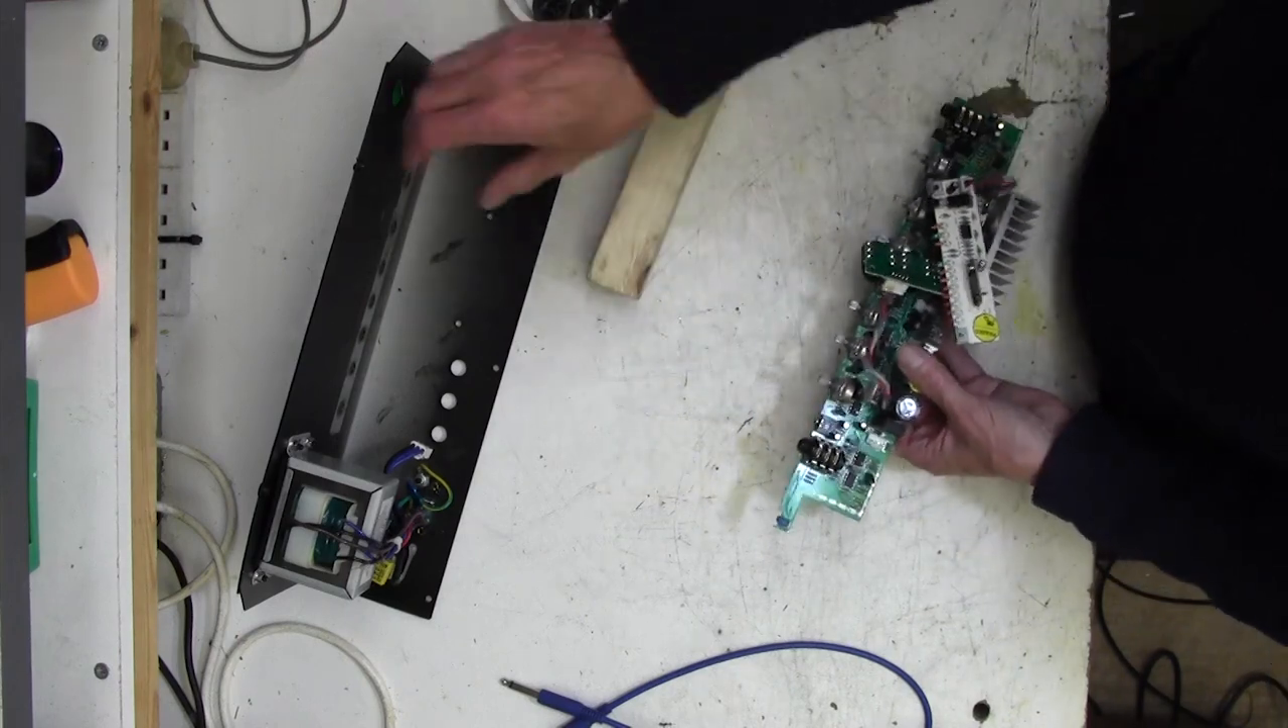Now we've got the board out that wasn't too dramatic actually.